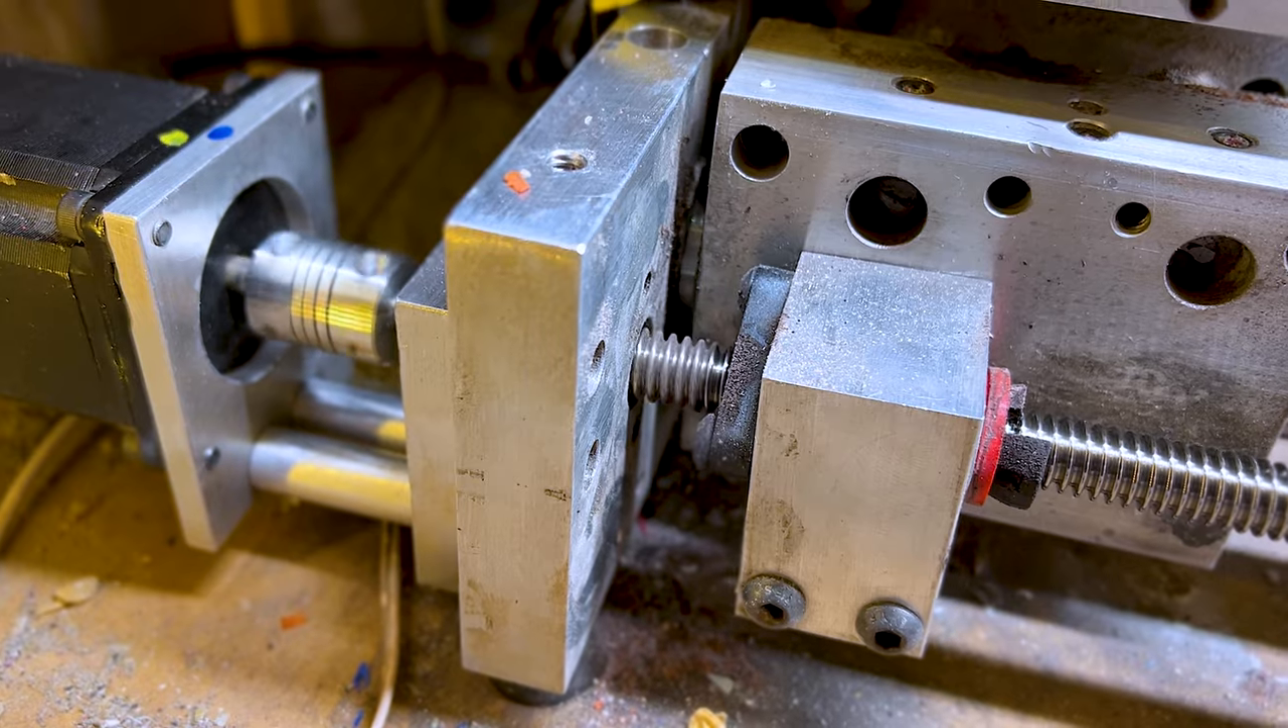All right, new coupler installed. Everything looks good.